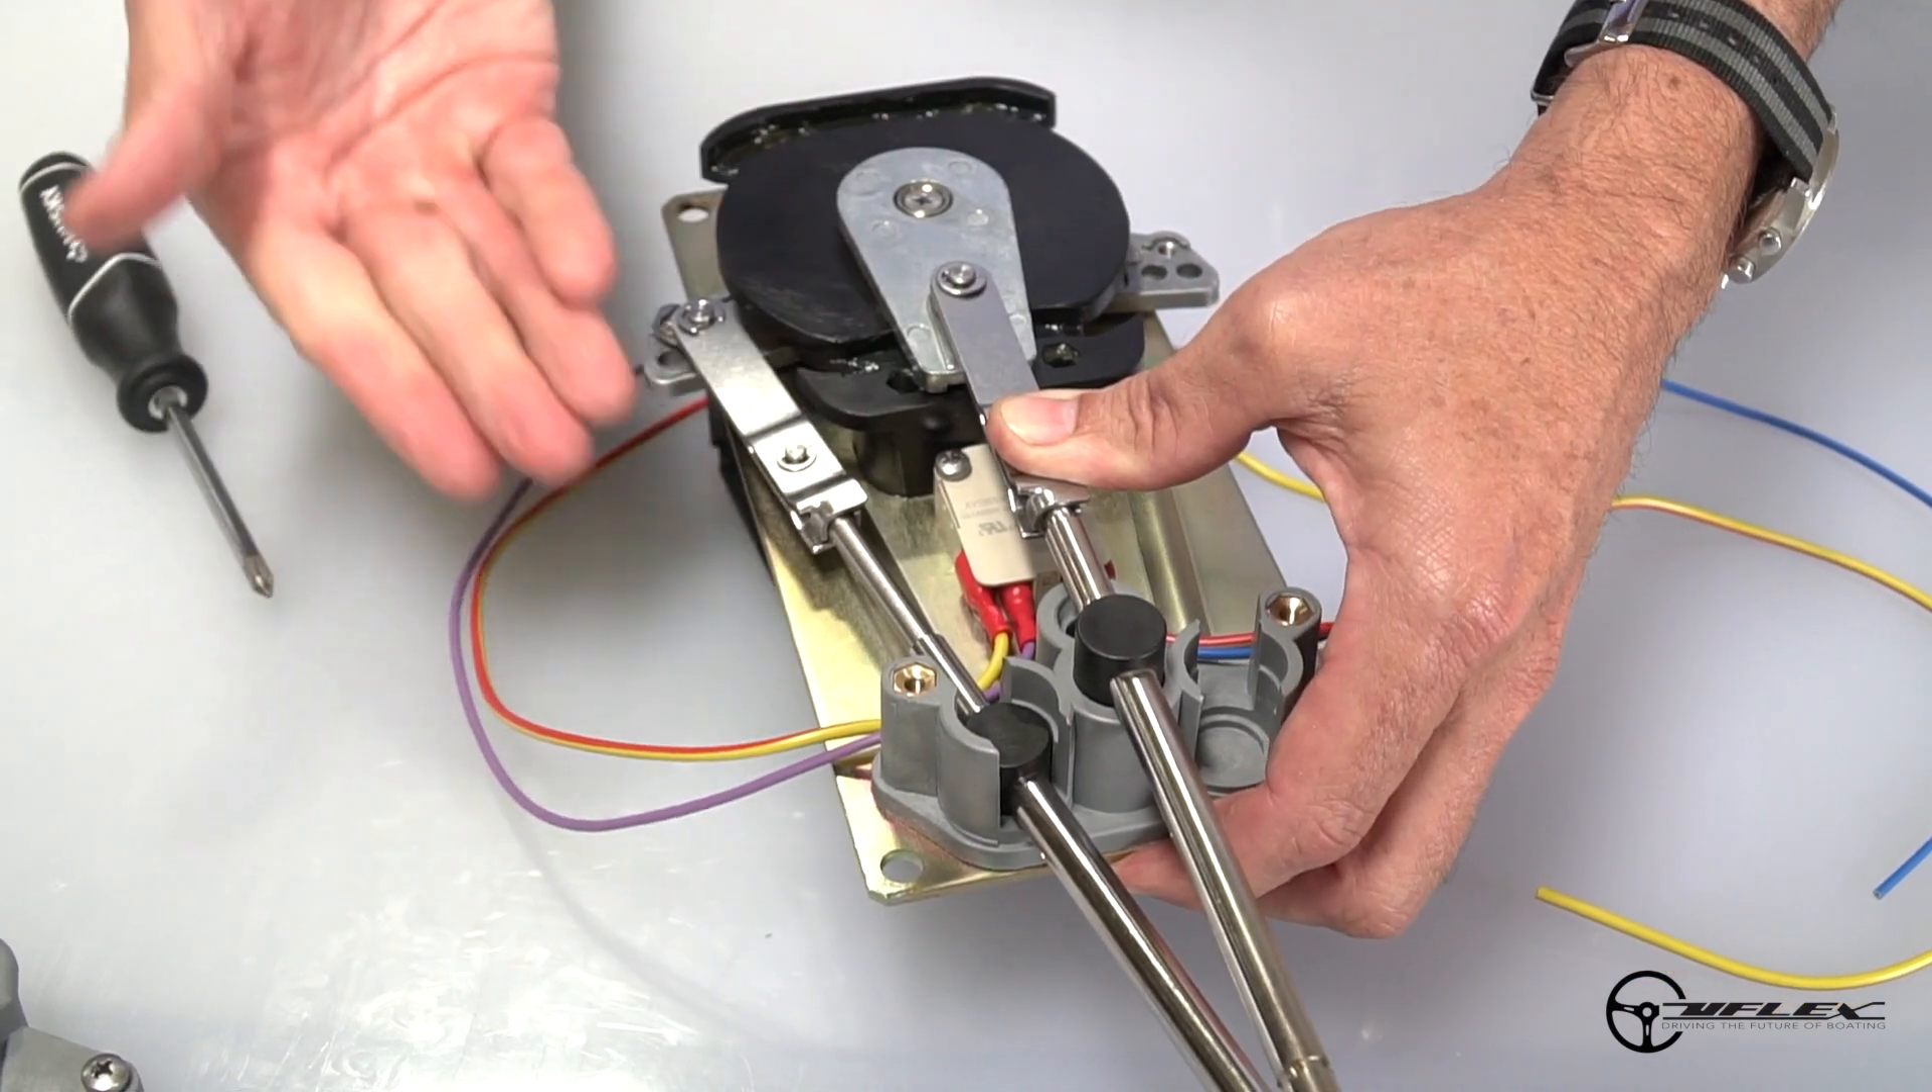Now I've got the two cables installed on the control.